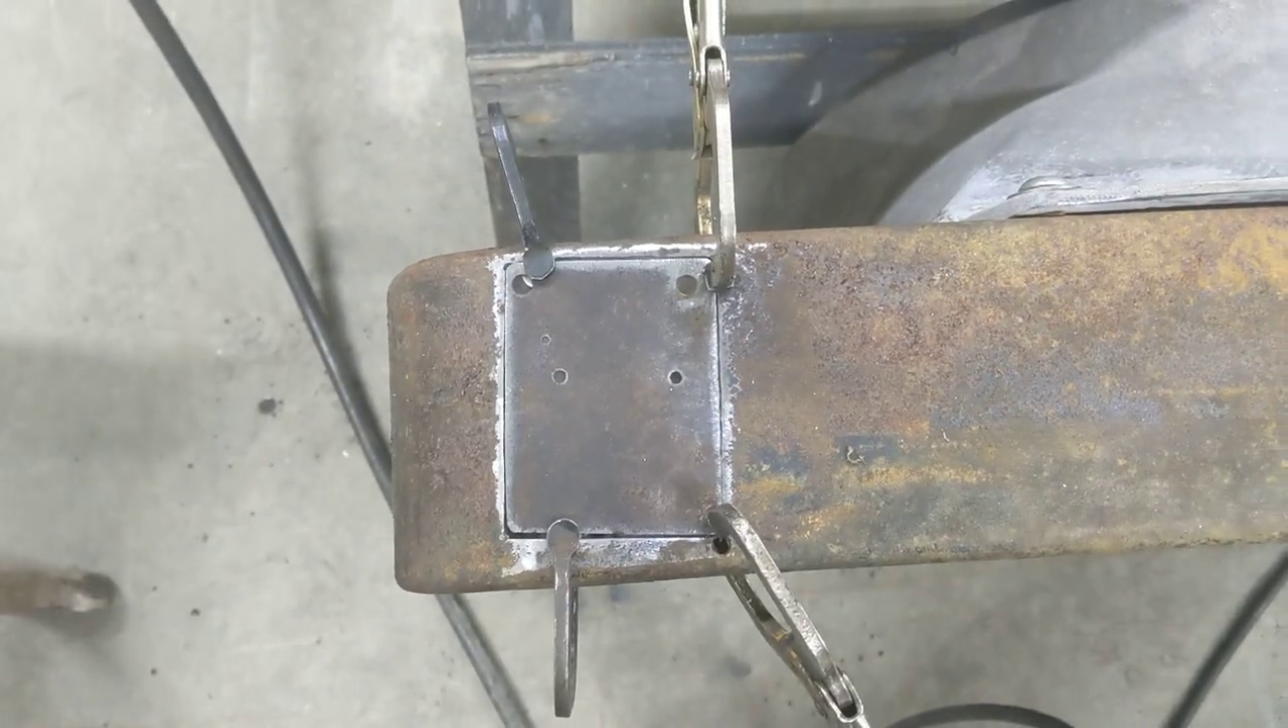Got the patch clamped in place. We'll get that welded up.